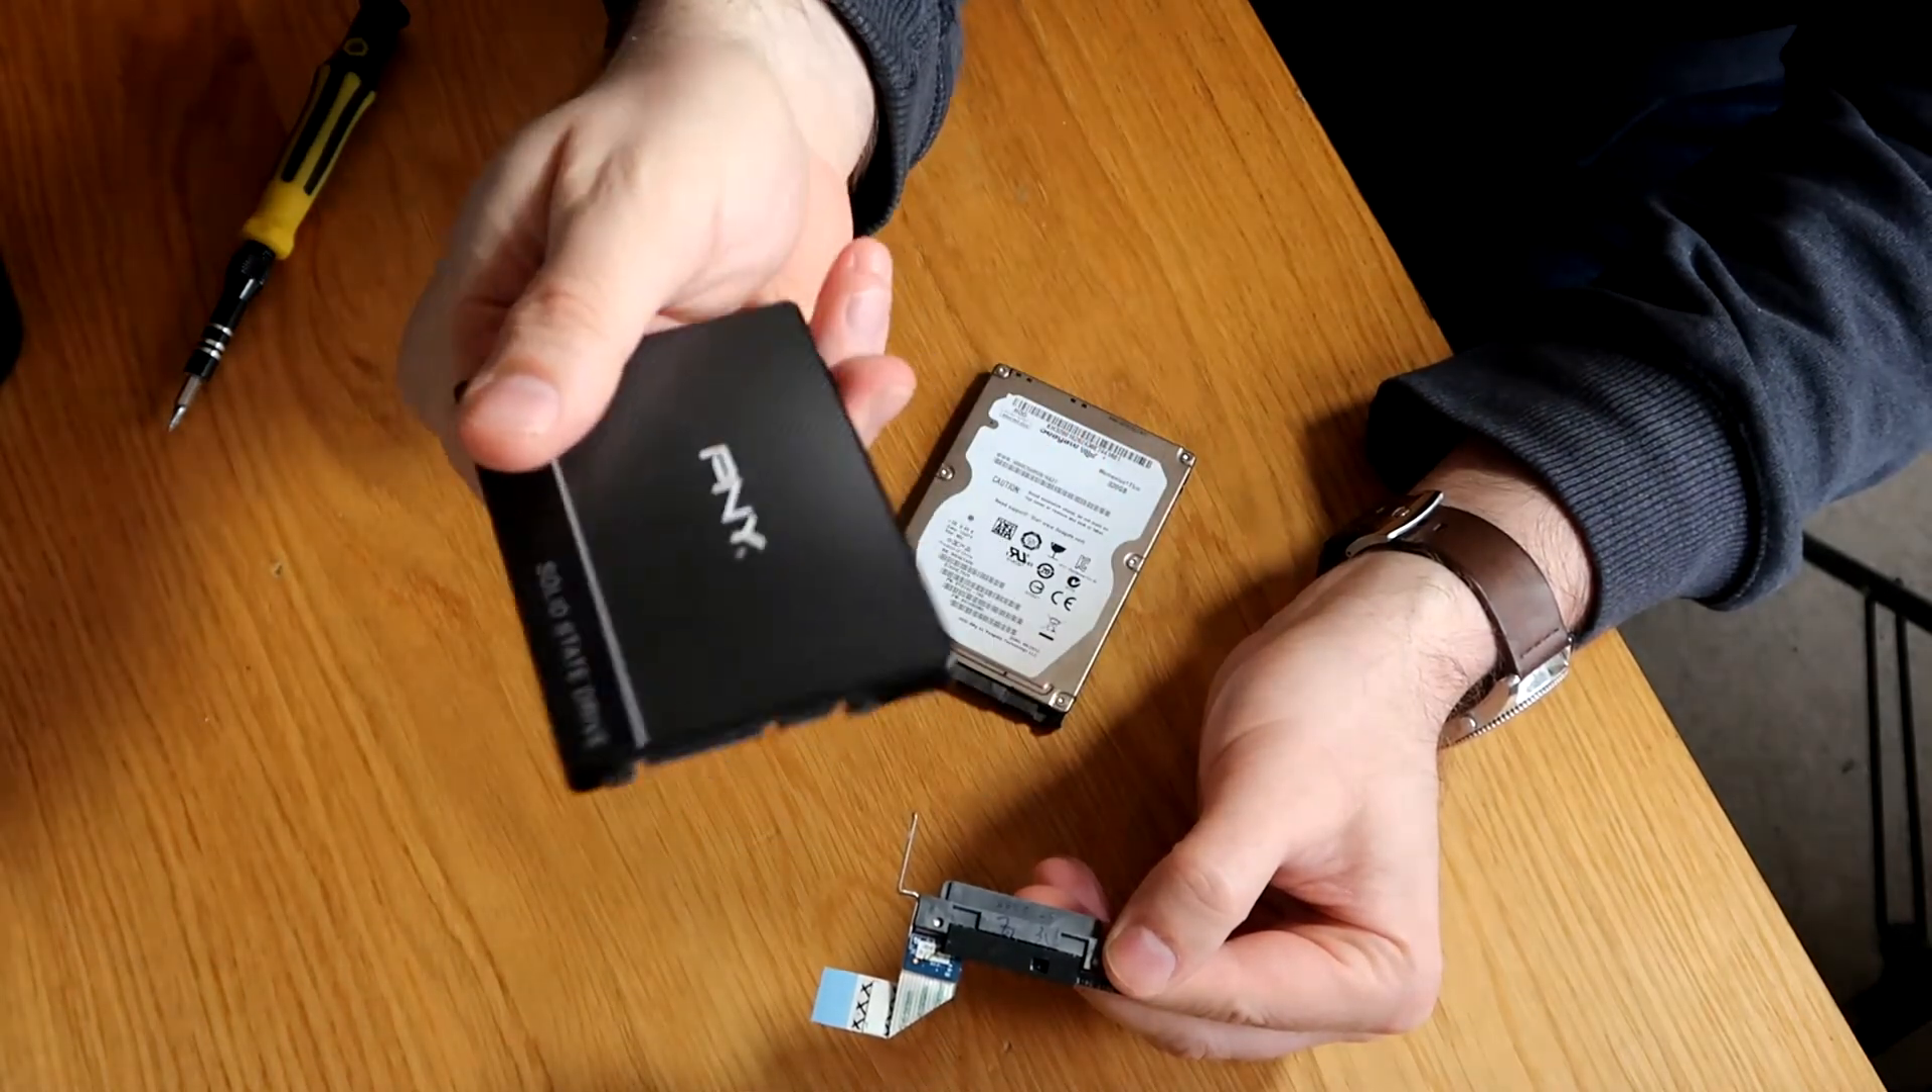So that's screw number one, and then screw number two, and then paying attention to which way the caddy comes off, you'll just slide it away from you, and then there's our hard drive disconnected.